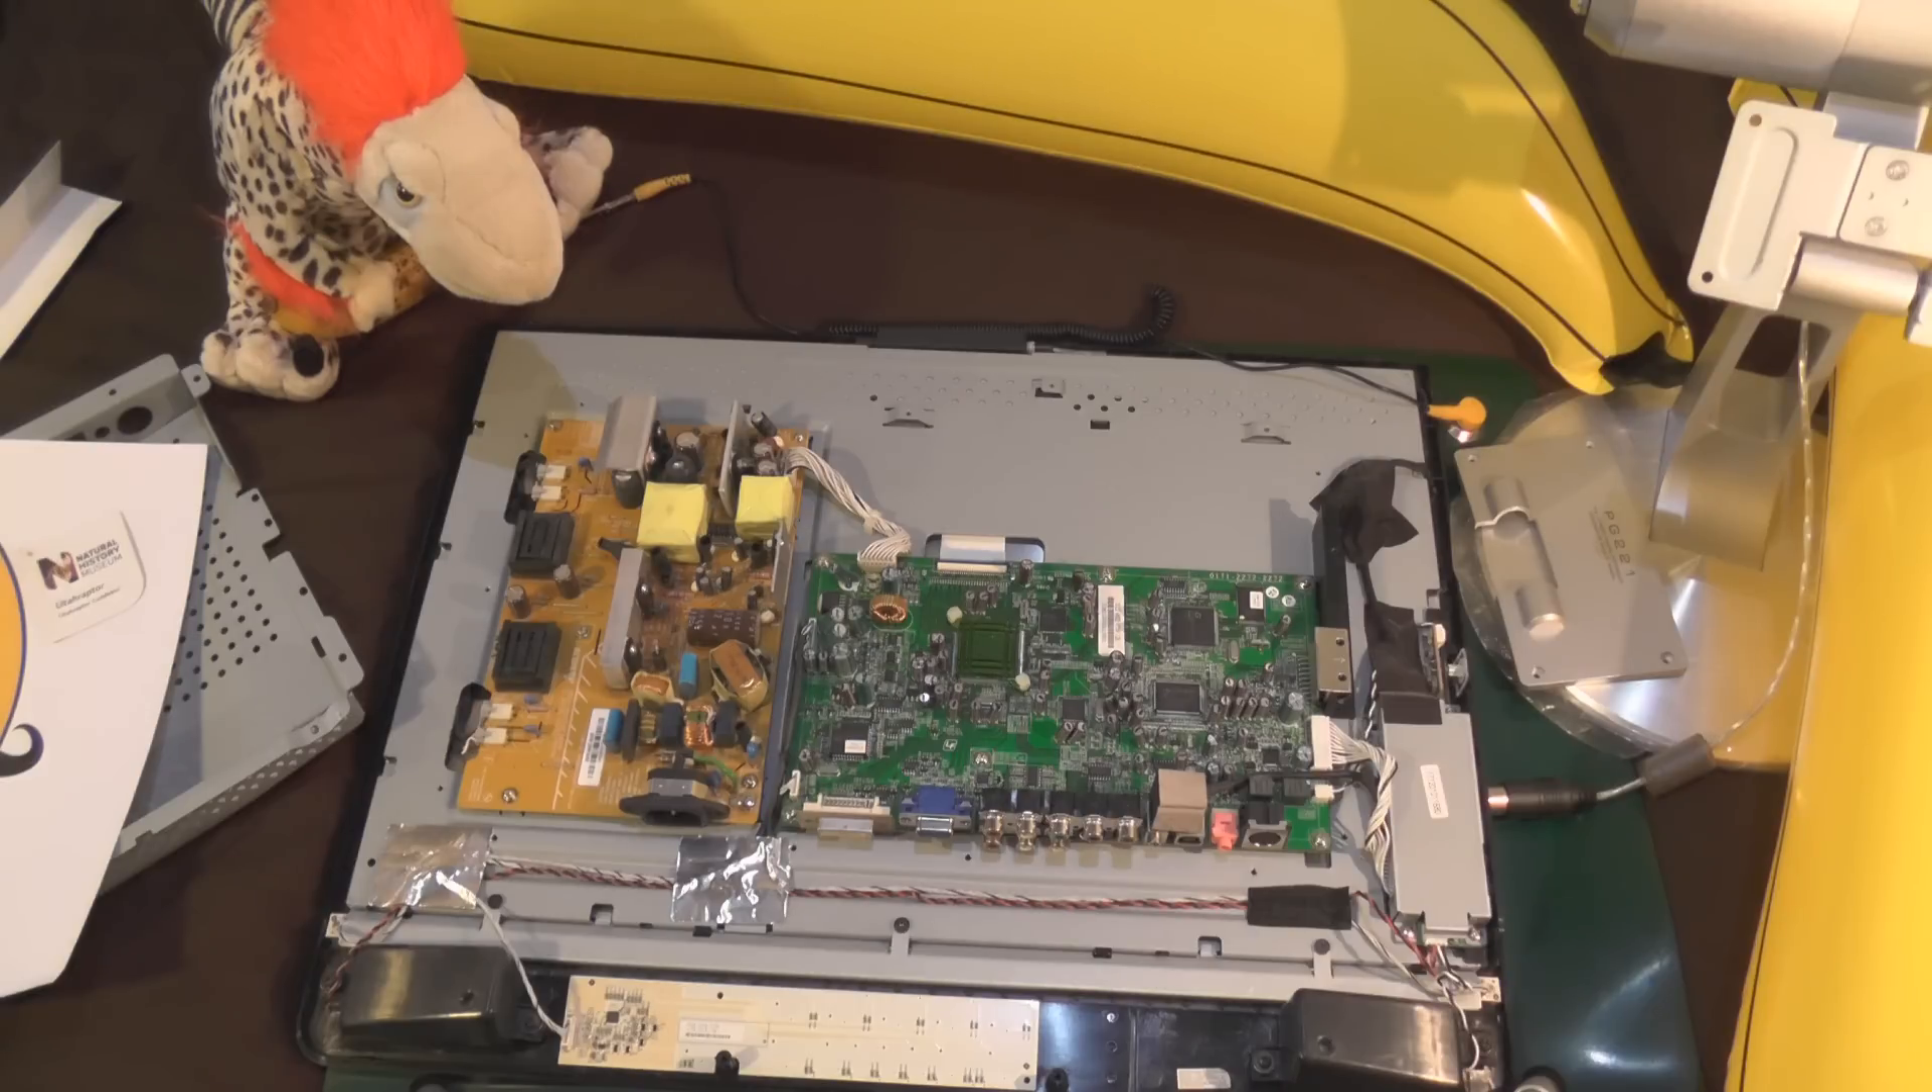So you can see we have now taken the back off and what we have is a couple of circuit boards connected to the back of a pretty large flat screen panel.